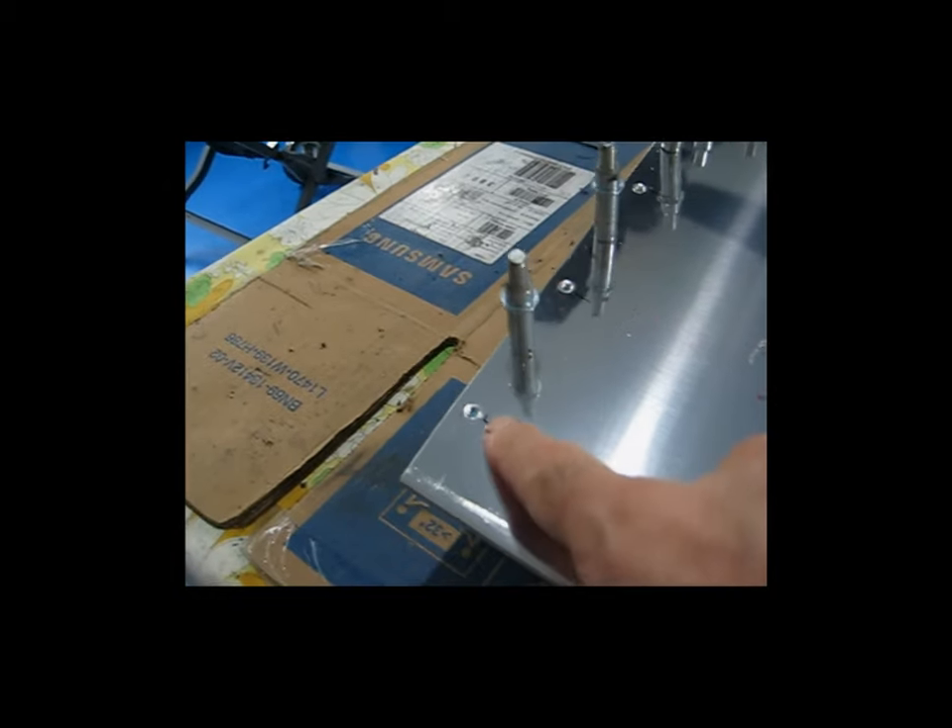So these CLECOs have already been drilled. These CLECOs are now in the holes that I've already done.